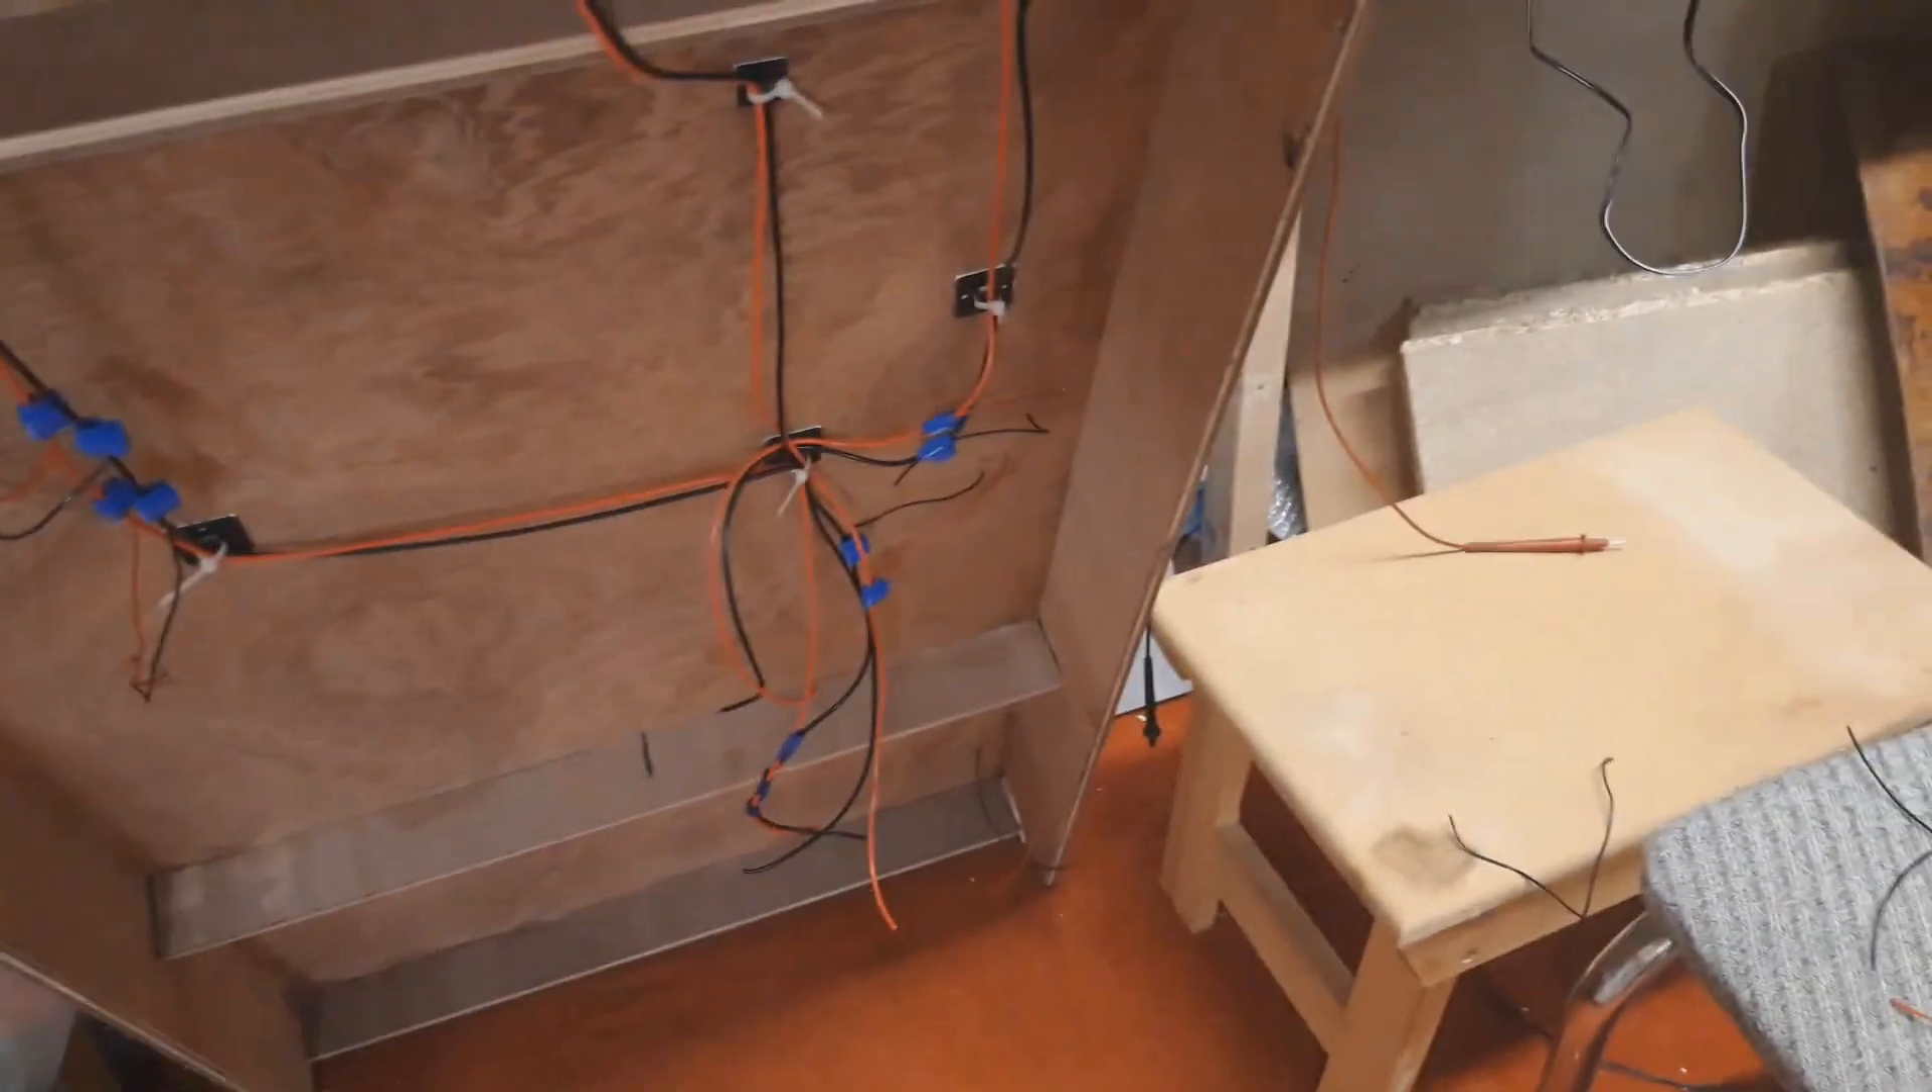We now have this board wired apart from the connectors which is what those dangling wires are all about.